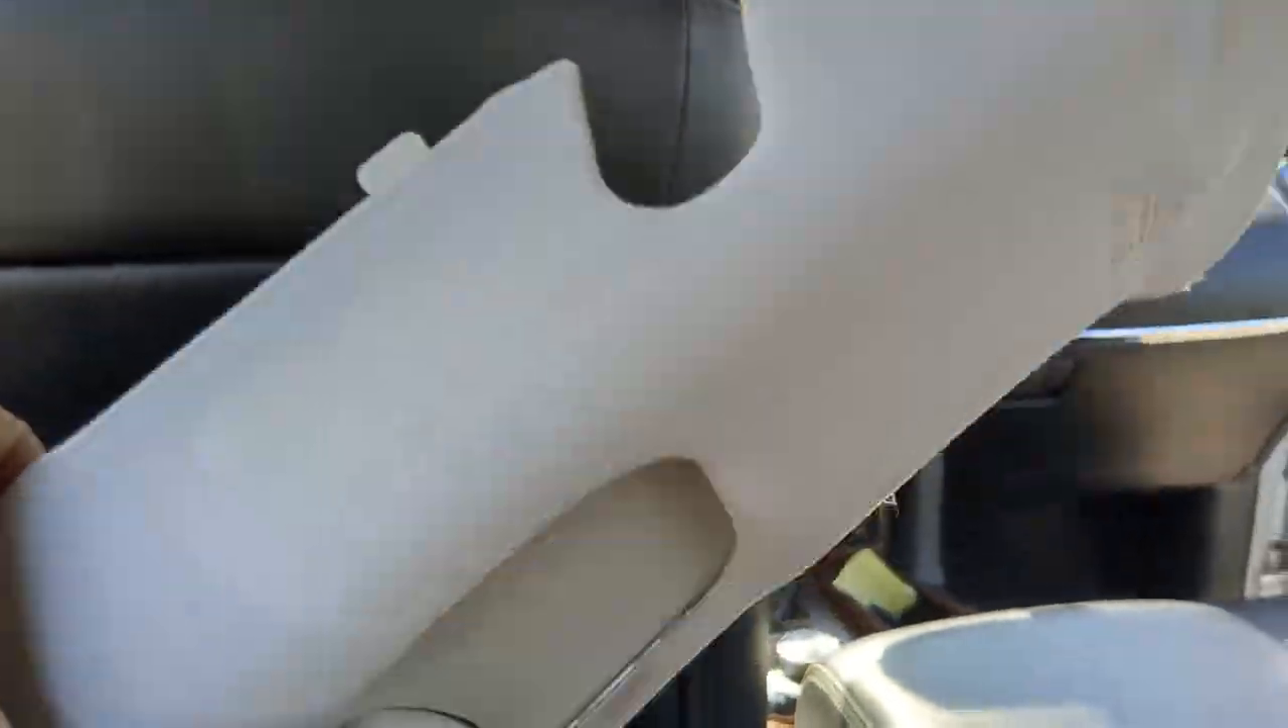And now you have the panel completely removed.